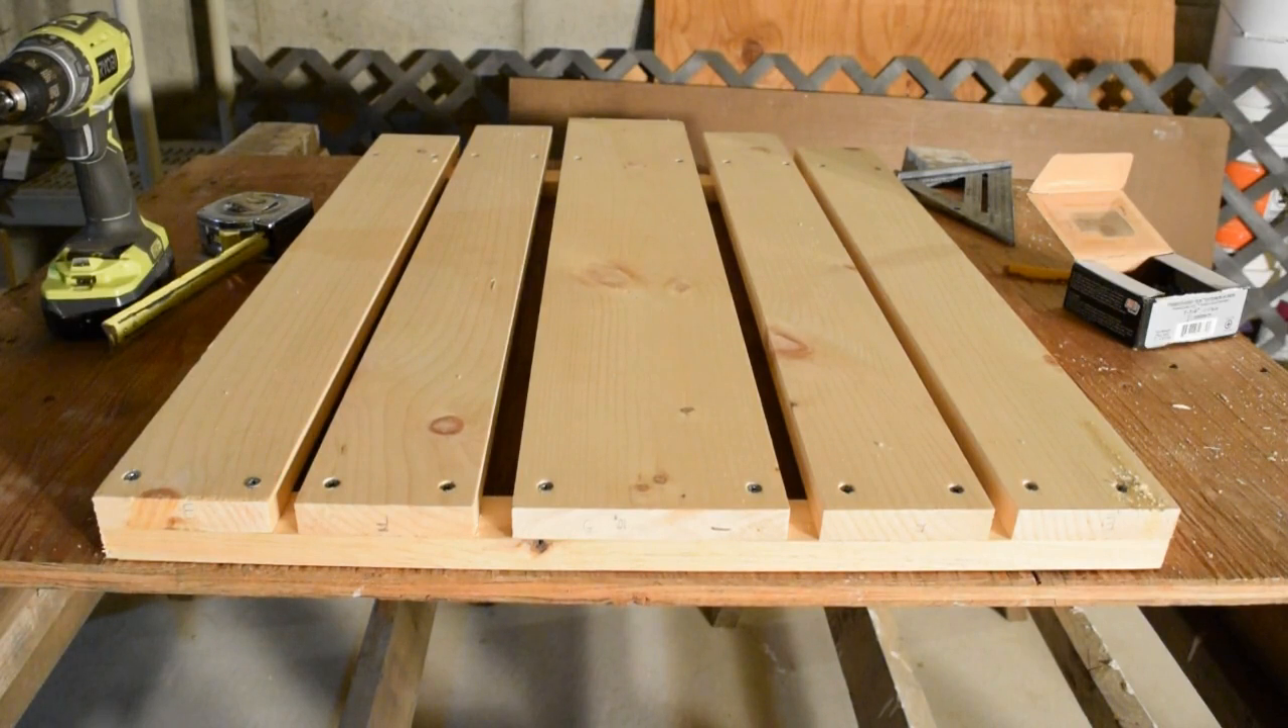As you can see, I've got the seat back all assembled here and ready to go.